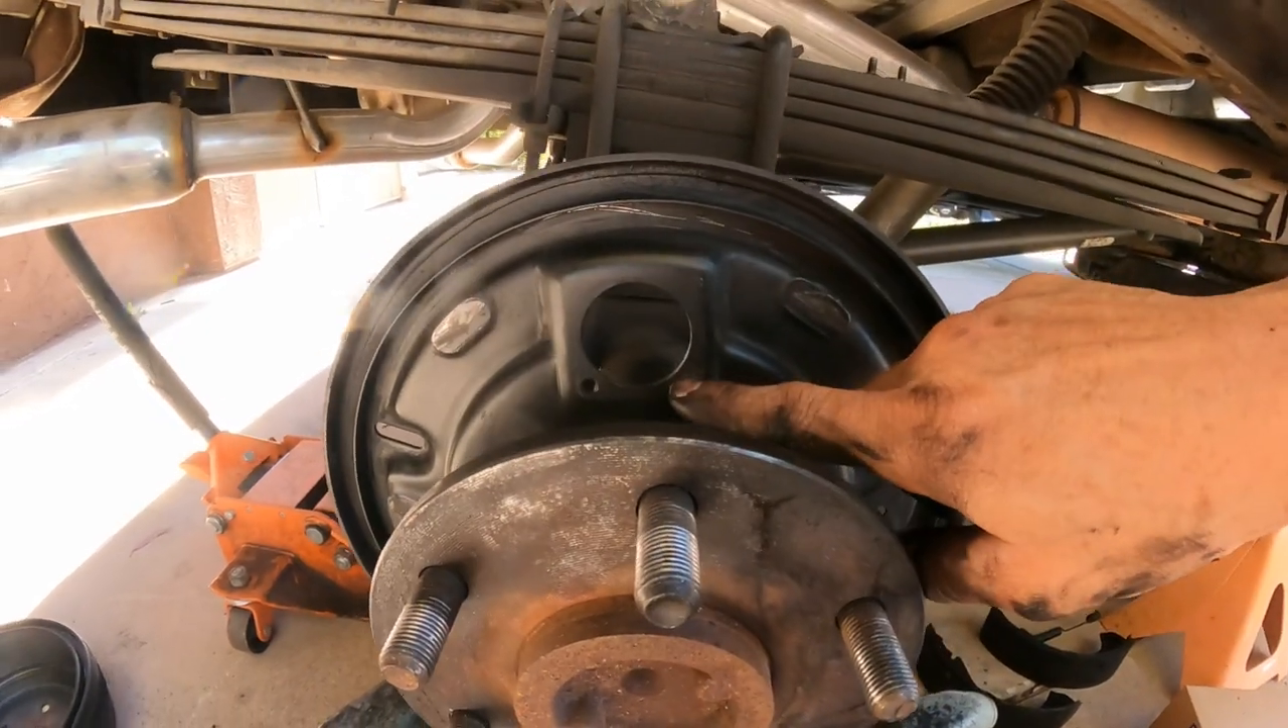I've already removed the wheel cylinder.